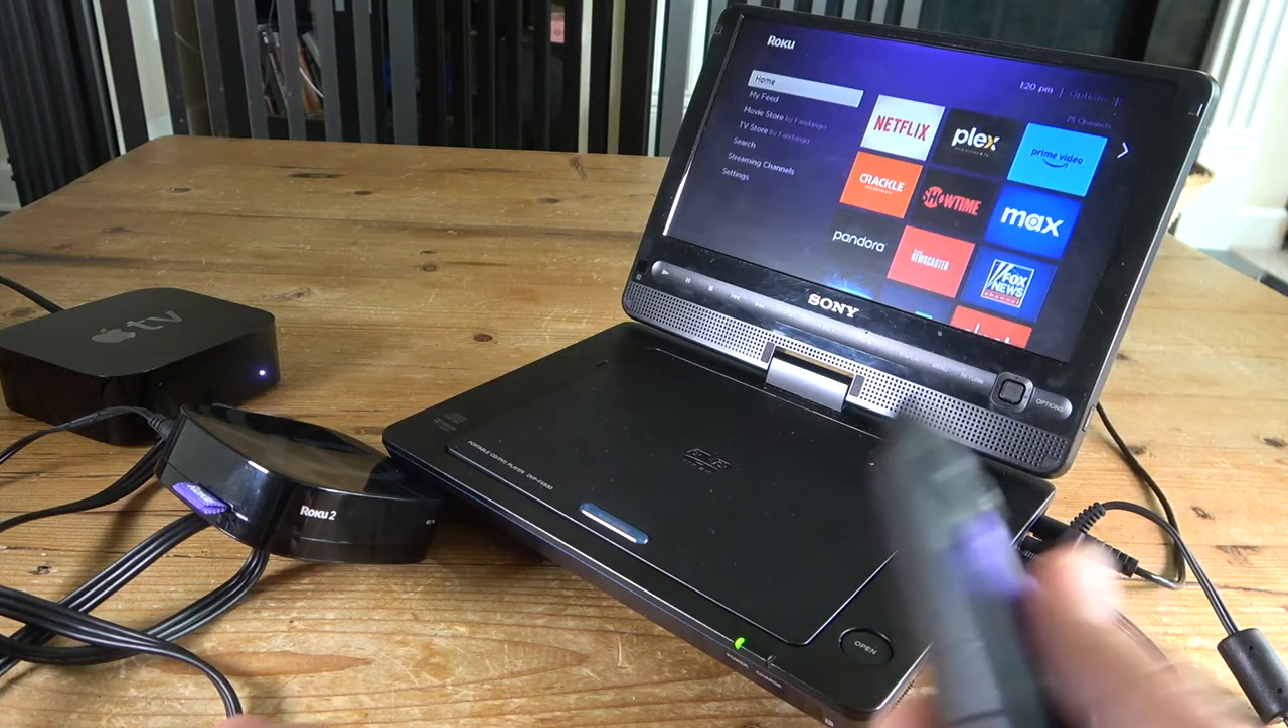Press your input button and there it is there is your Roku connected to your old portable DVD player so you can watch Netflix you can watch YouTube and you have a remote for it and it works just fine.